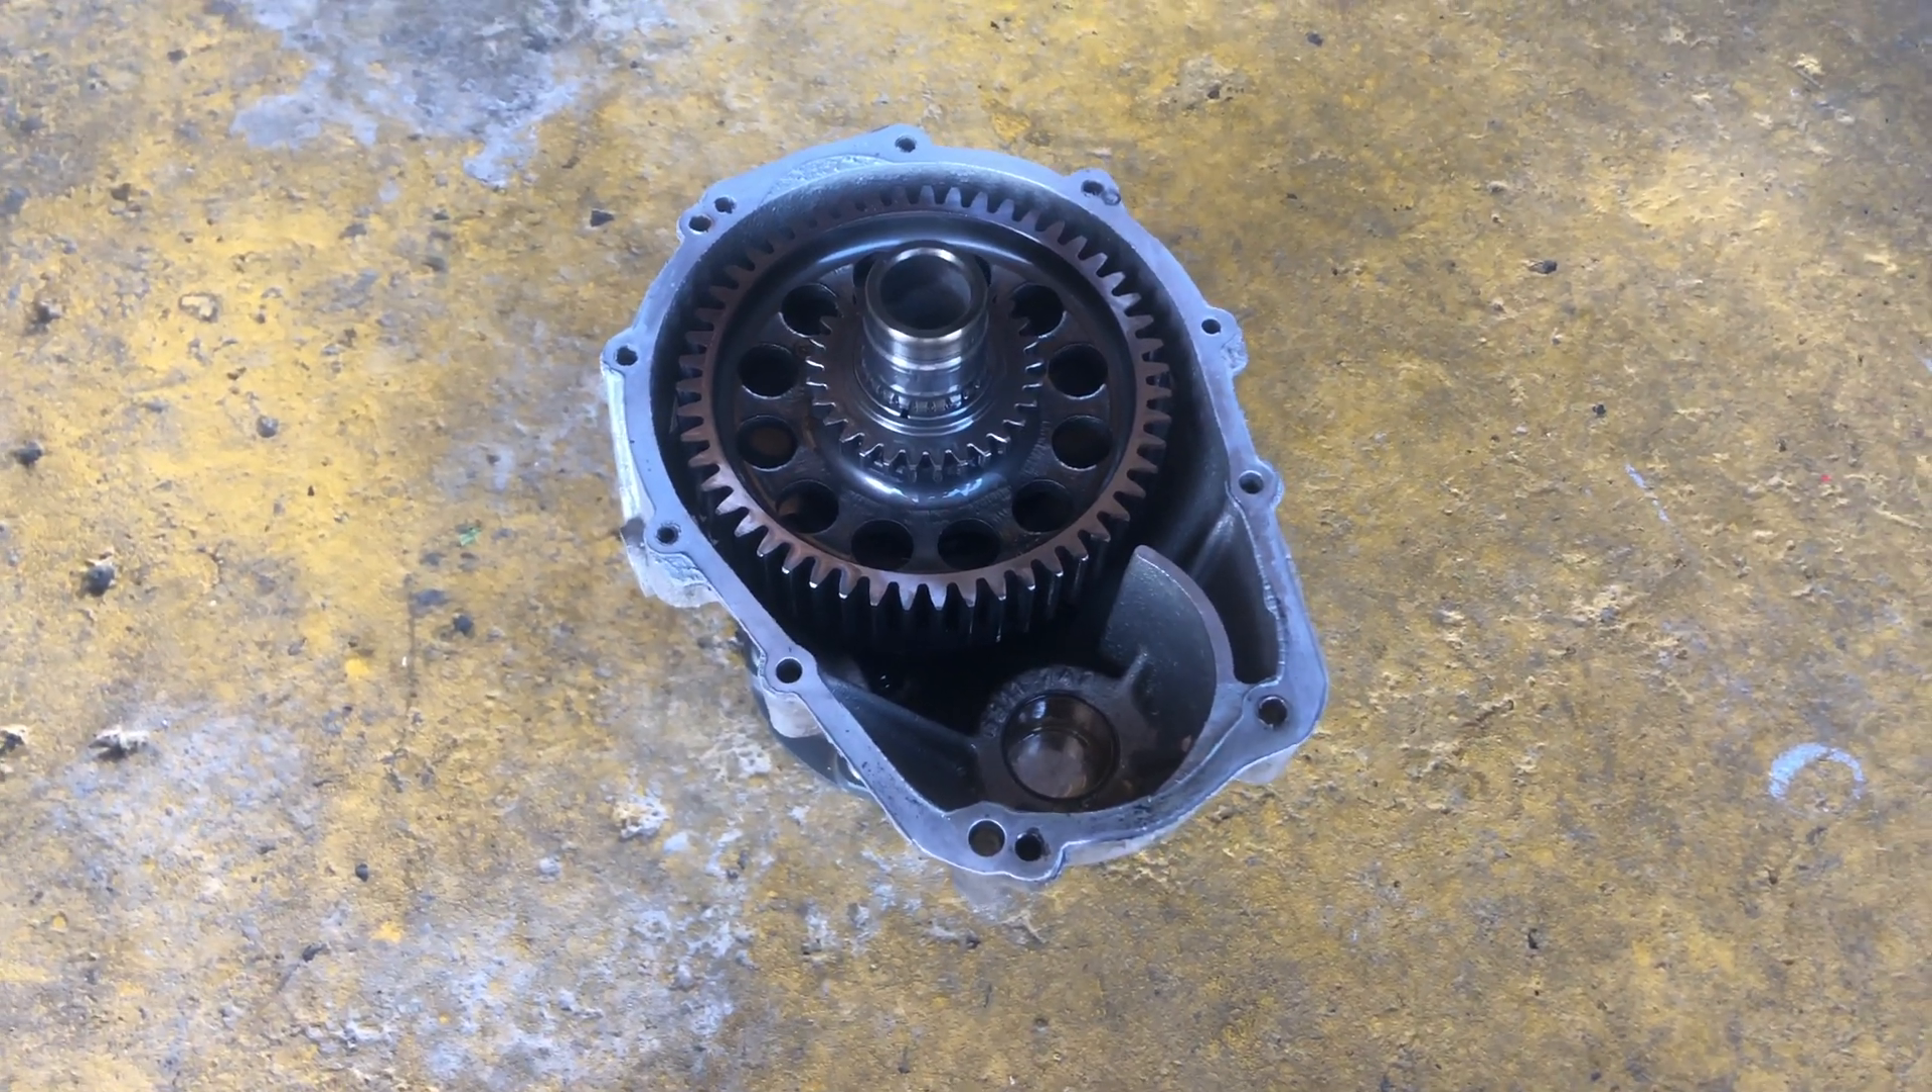We have the gearbox removed and we are not going to be disassembling the gearbox today.